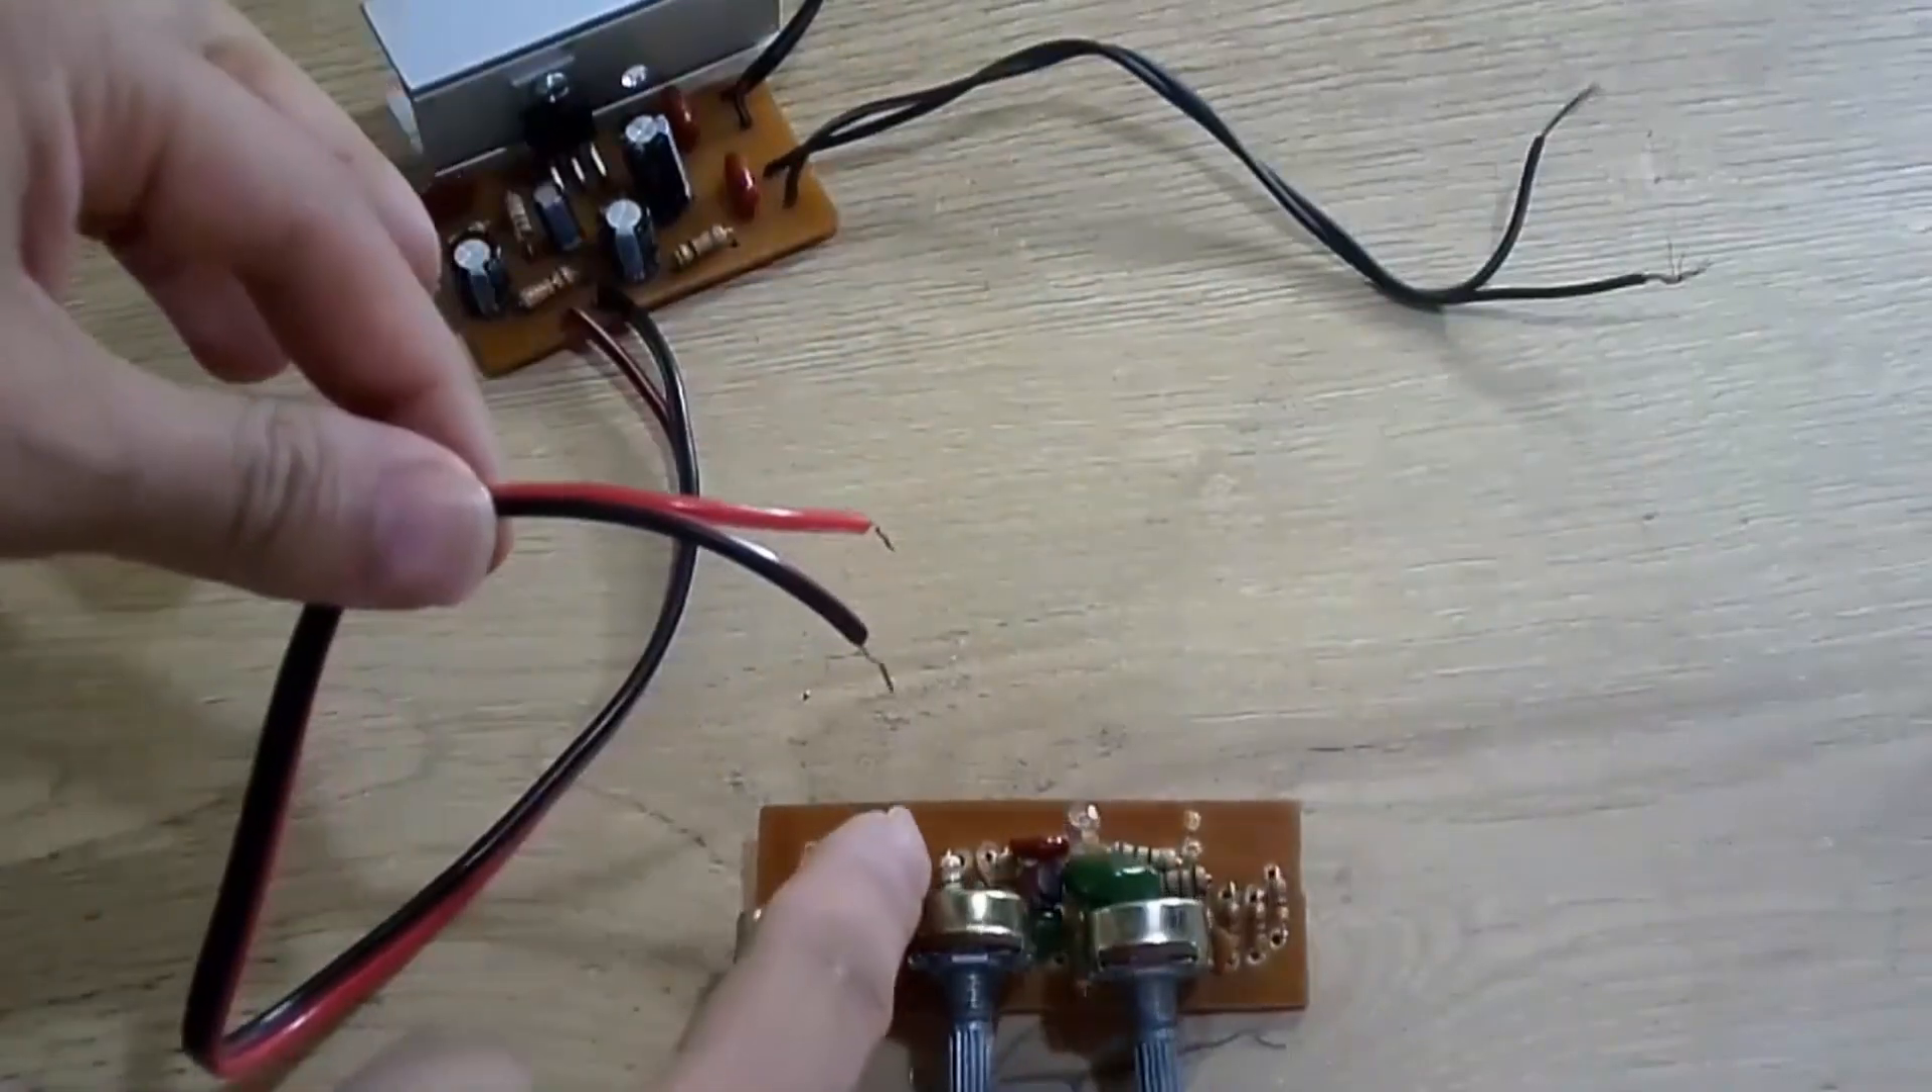A continuación, solo nos queda conectar esta etapa preamplificadora, al amplificador de 10W.